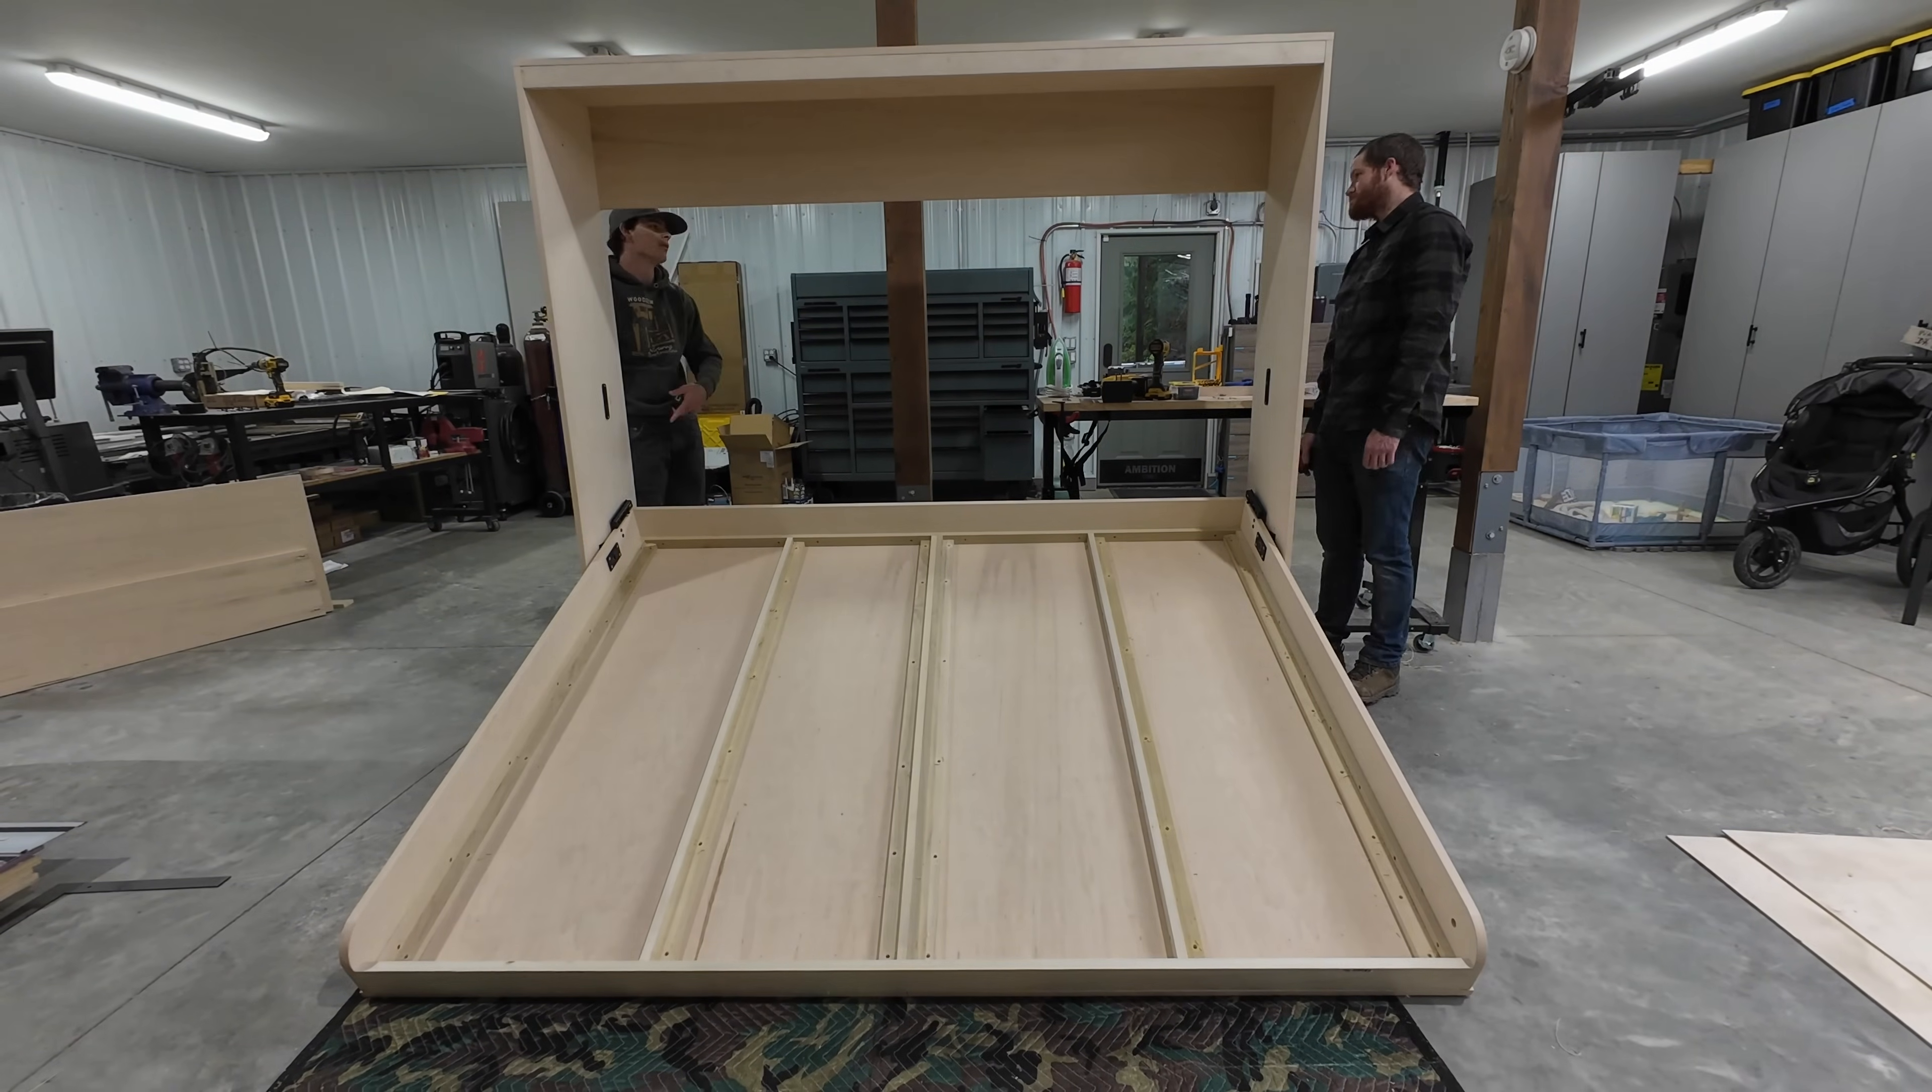Then we were able to stand the cabinet back up, and the mattress box was now captured inside of the wall cabinet.